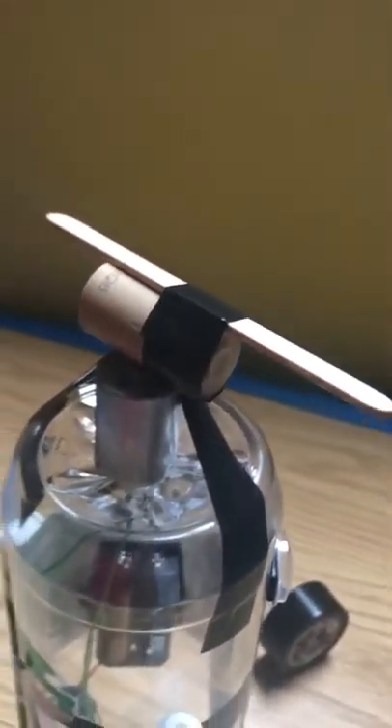So we attached the popsicle stick just on top.